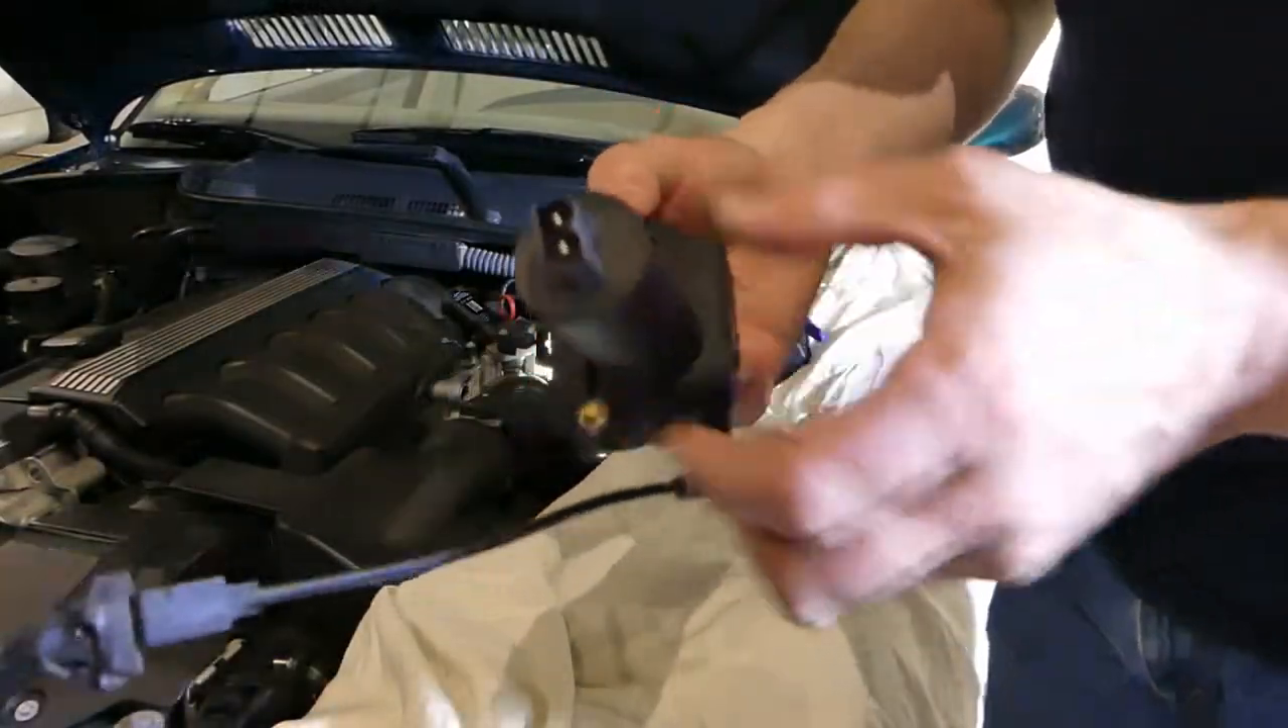All right, I've got the ASC actuator out of the car.